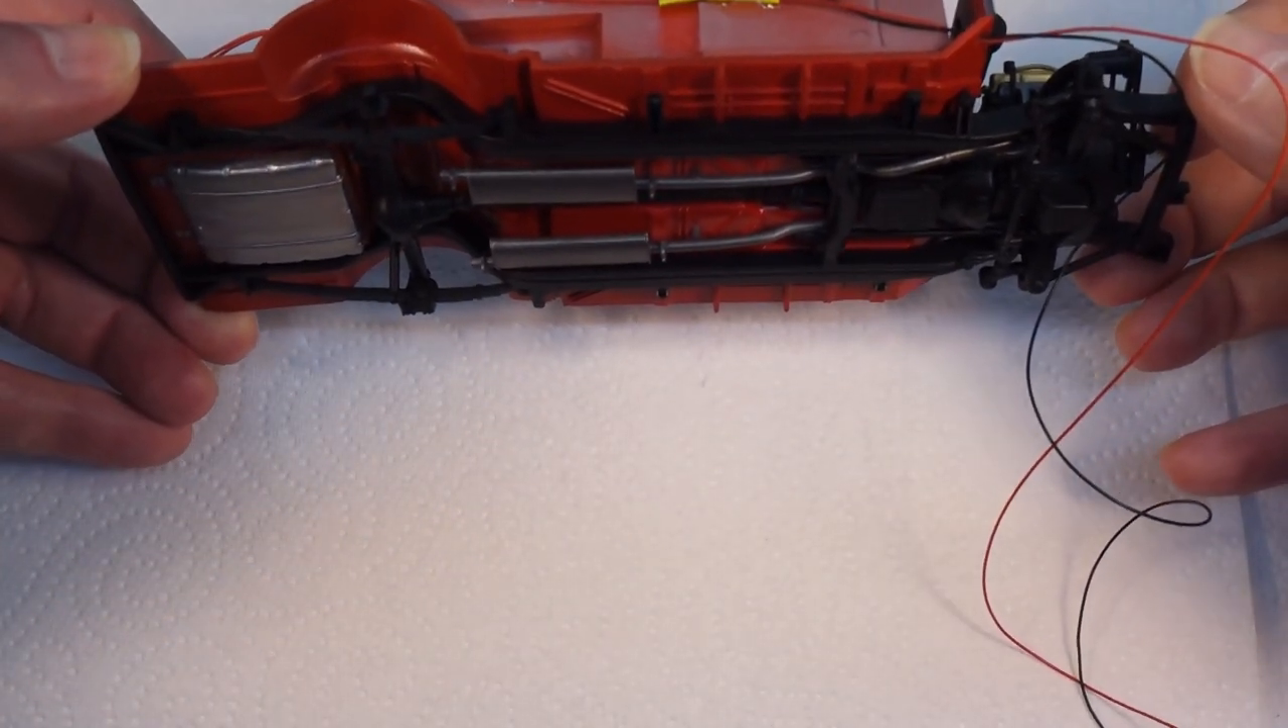I have um attached the uh frame to the body as you can see there.